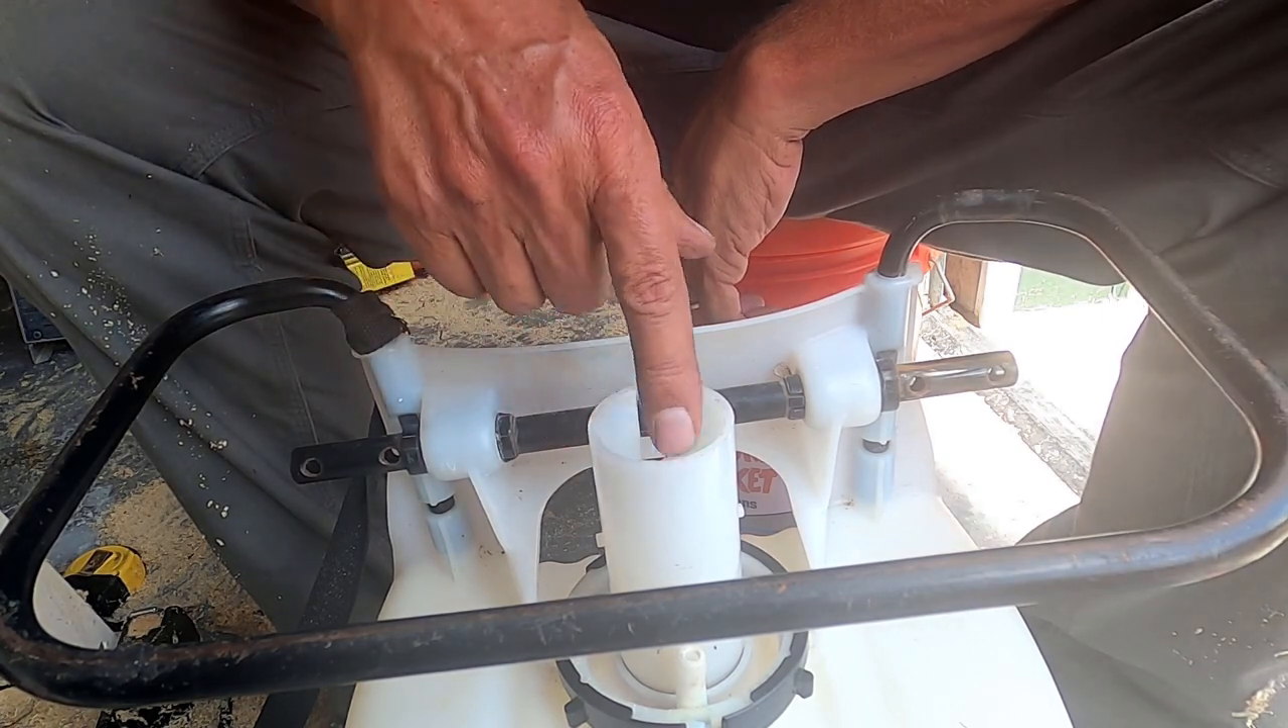But, looks like I'm at a dead standstill unless I can get this cylinder off of here.